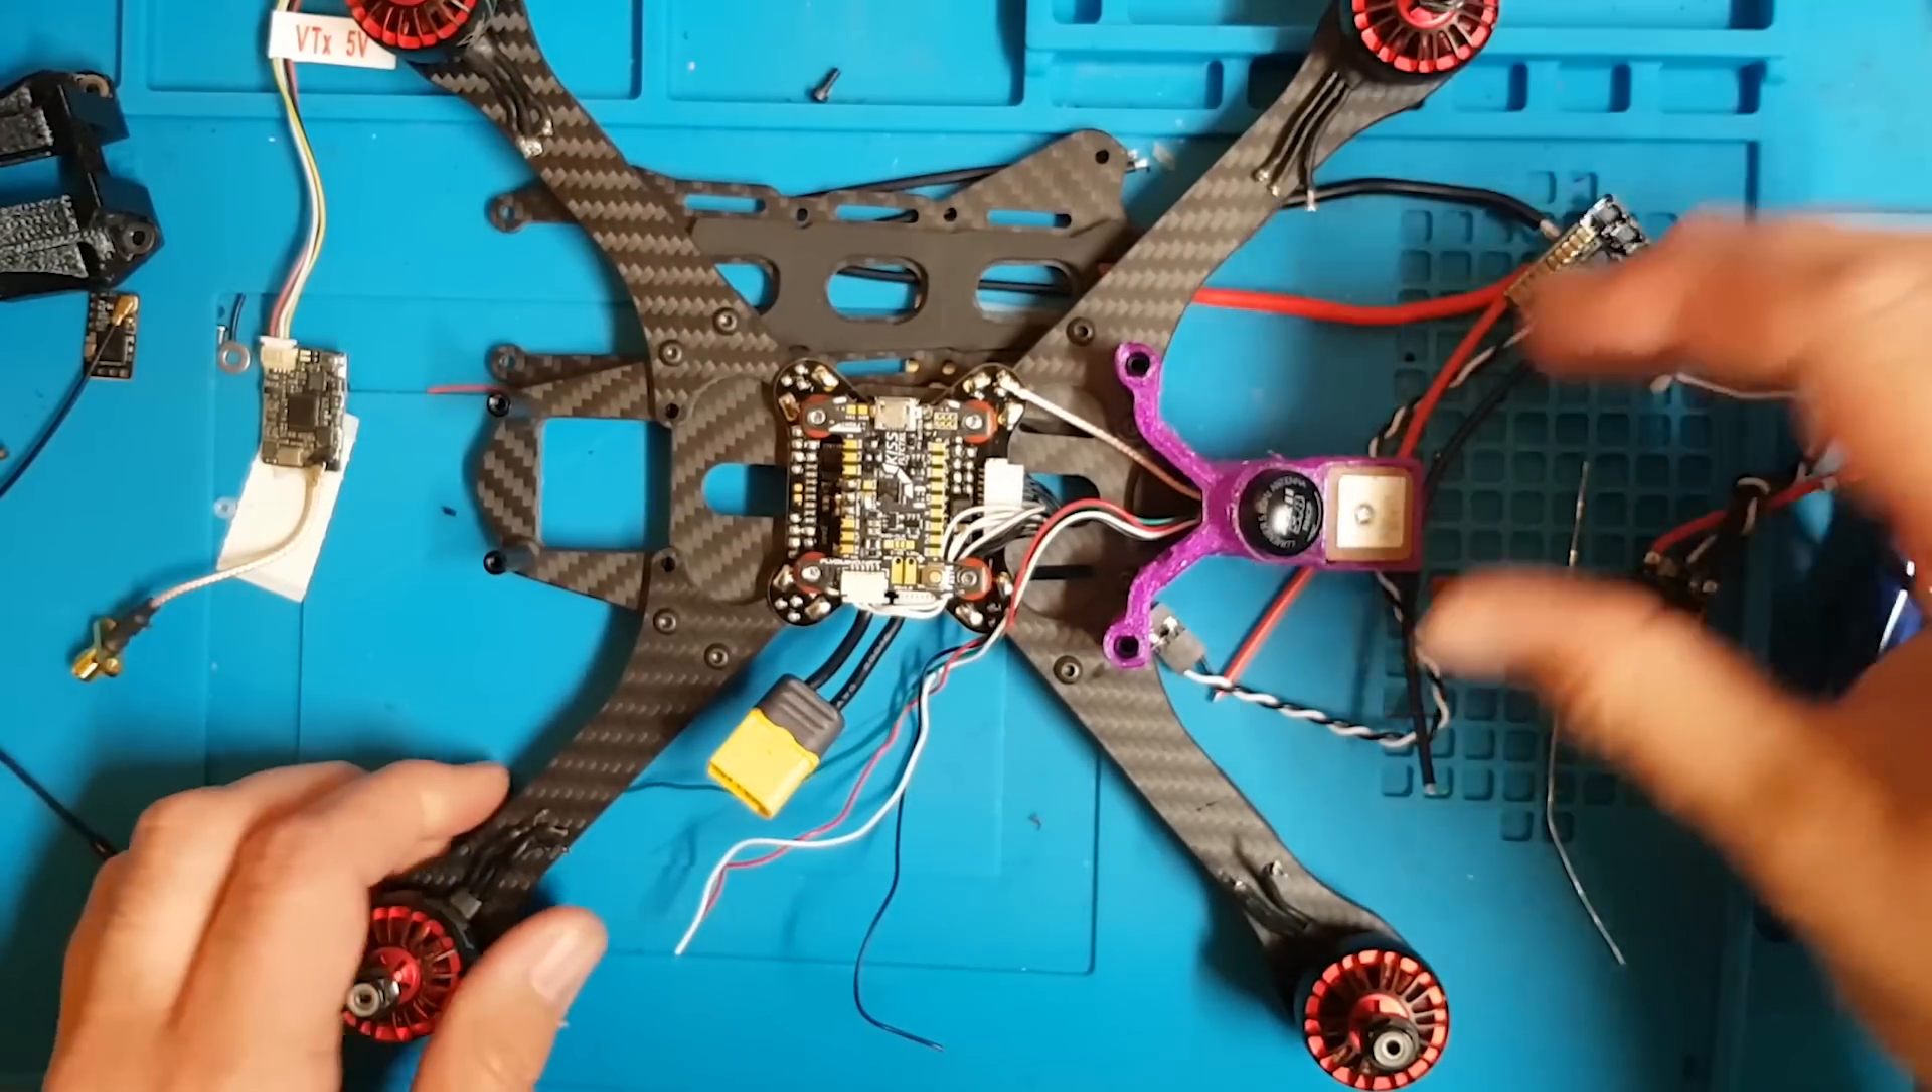All I've done at this stage is Stuck on this TPU bit at the back.